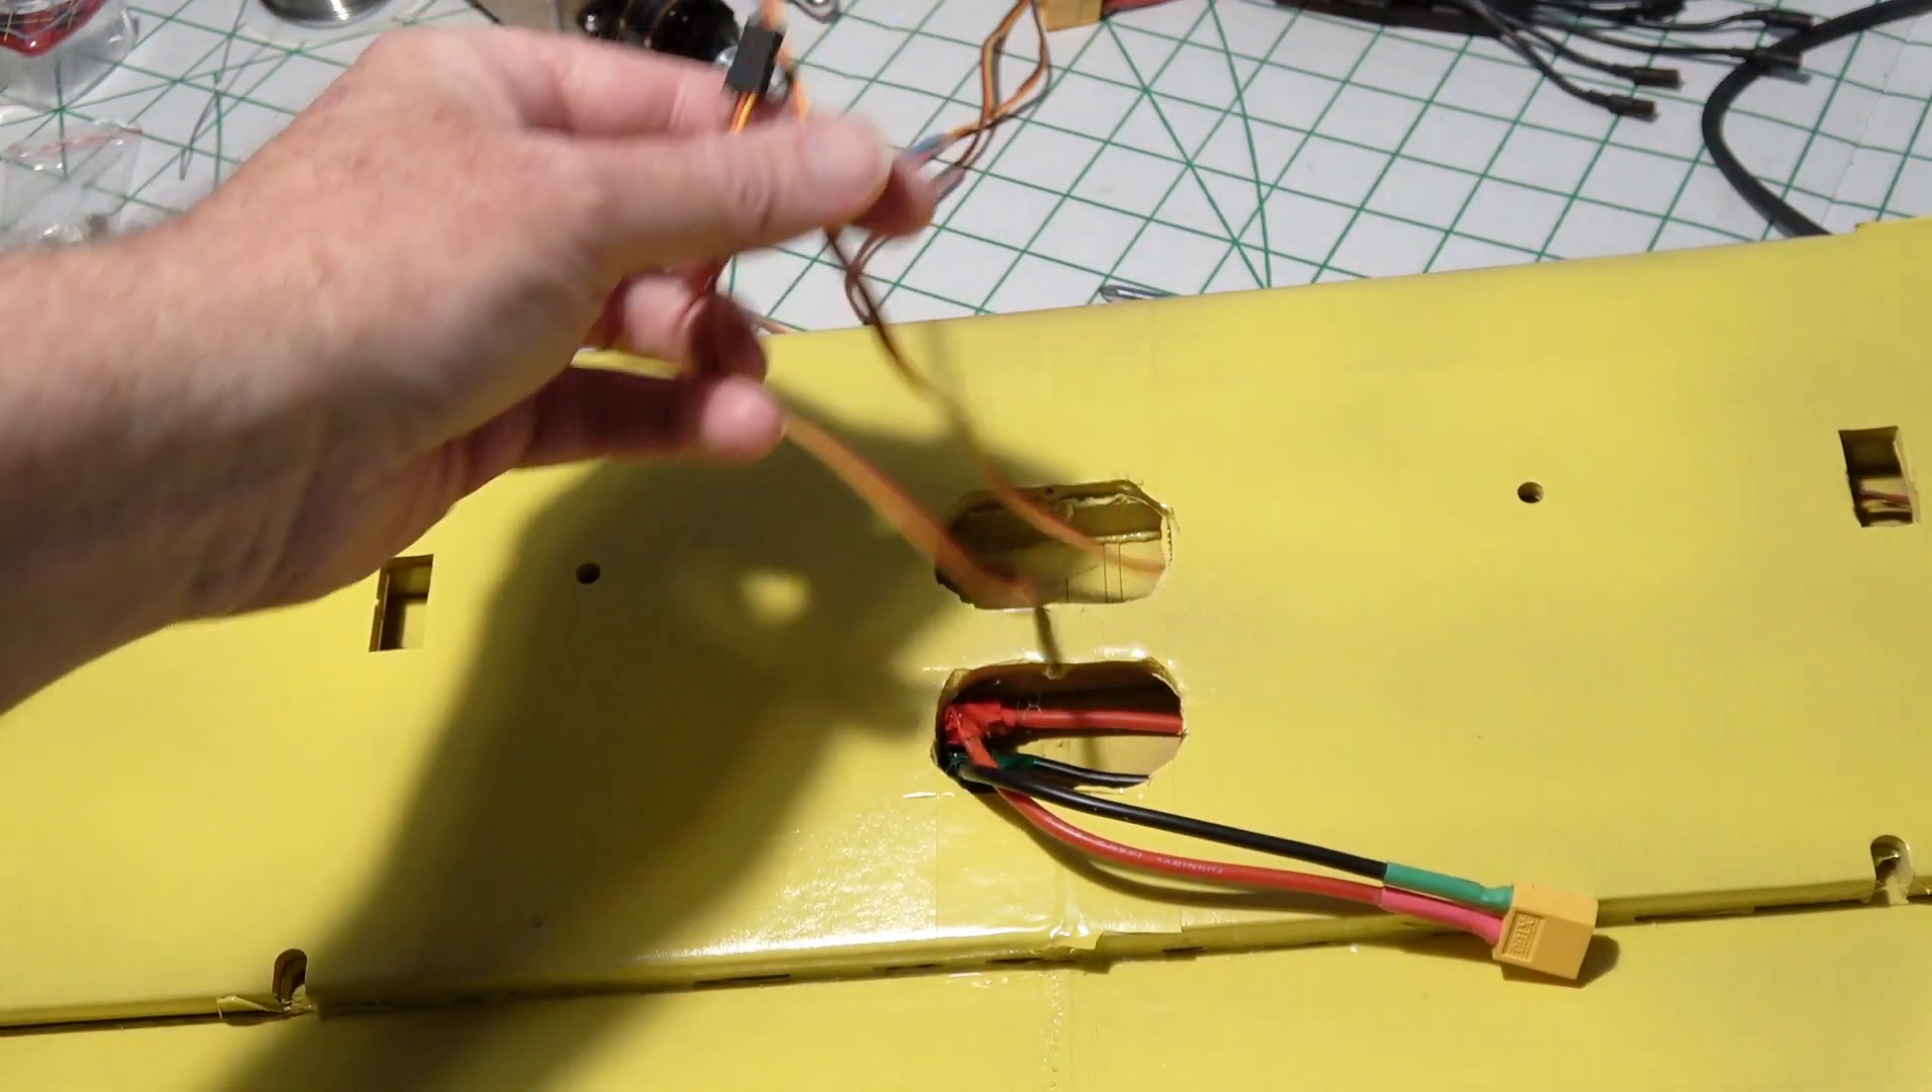Okay, I've fished in my ESC power splitter right here, and I've got my aileron servo wires also fished through this hole here.